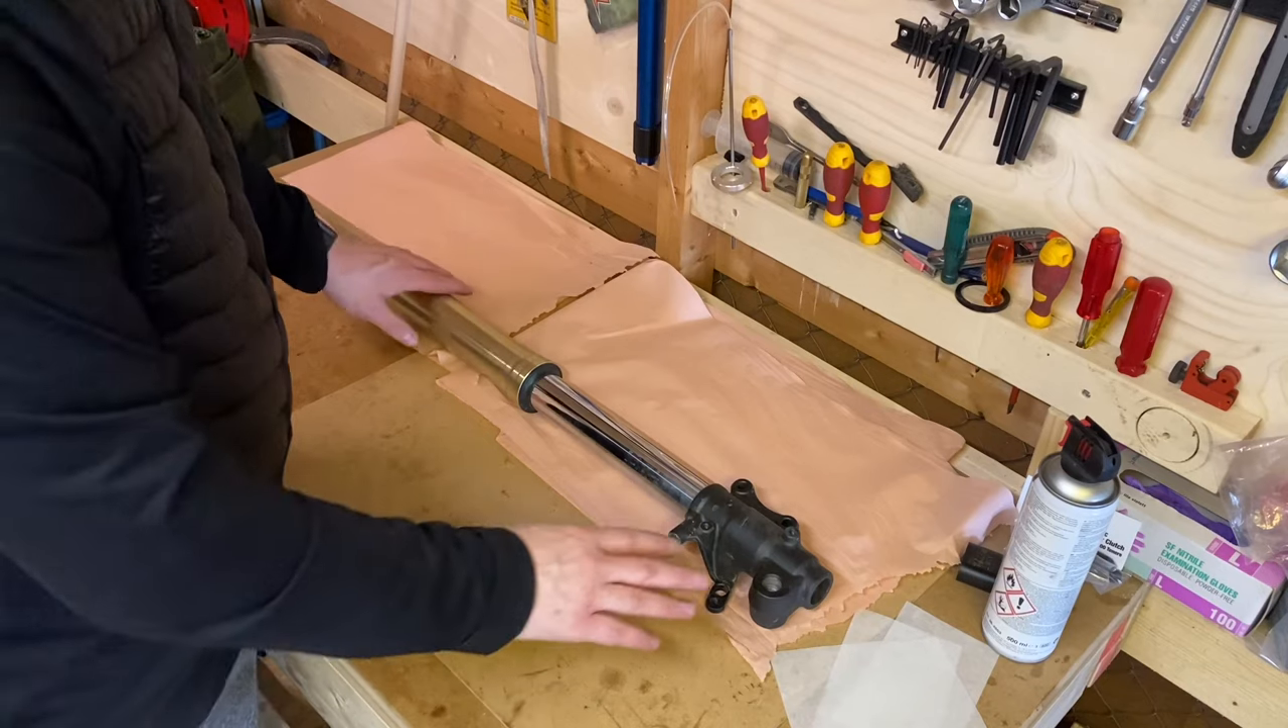So, now the left leg is out.